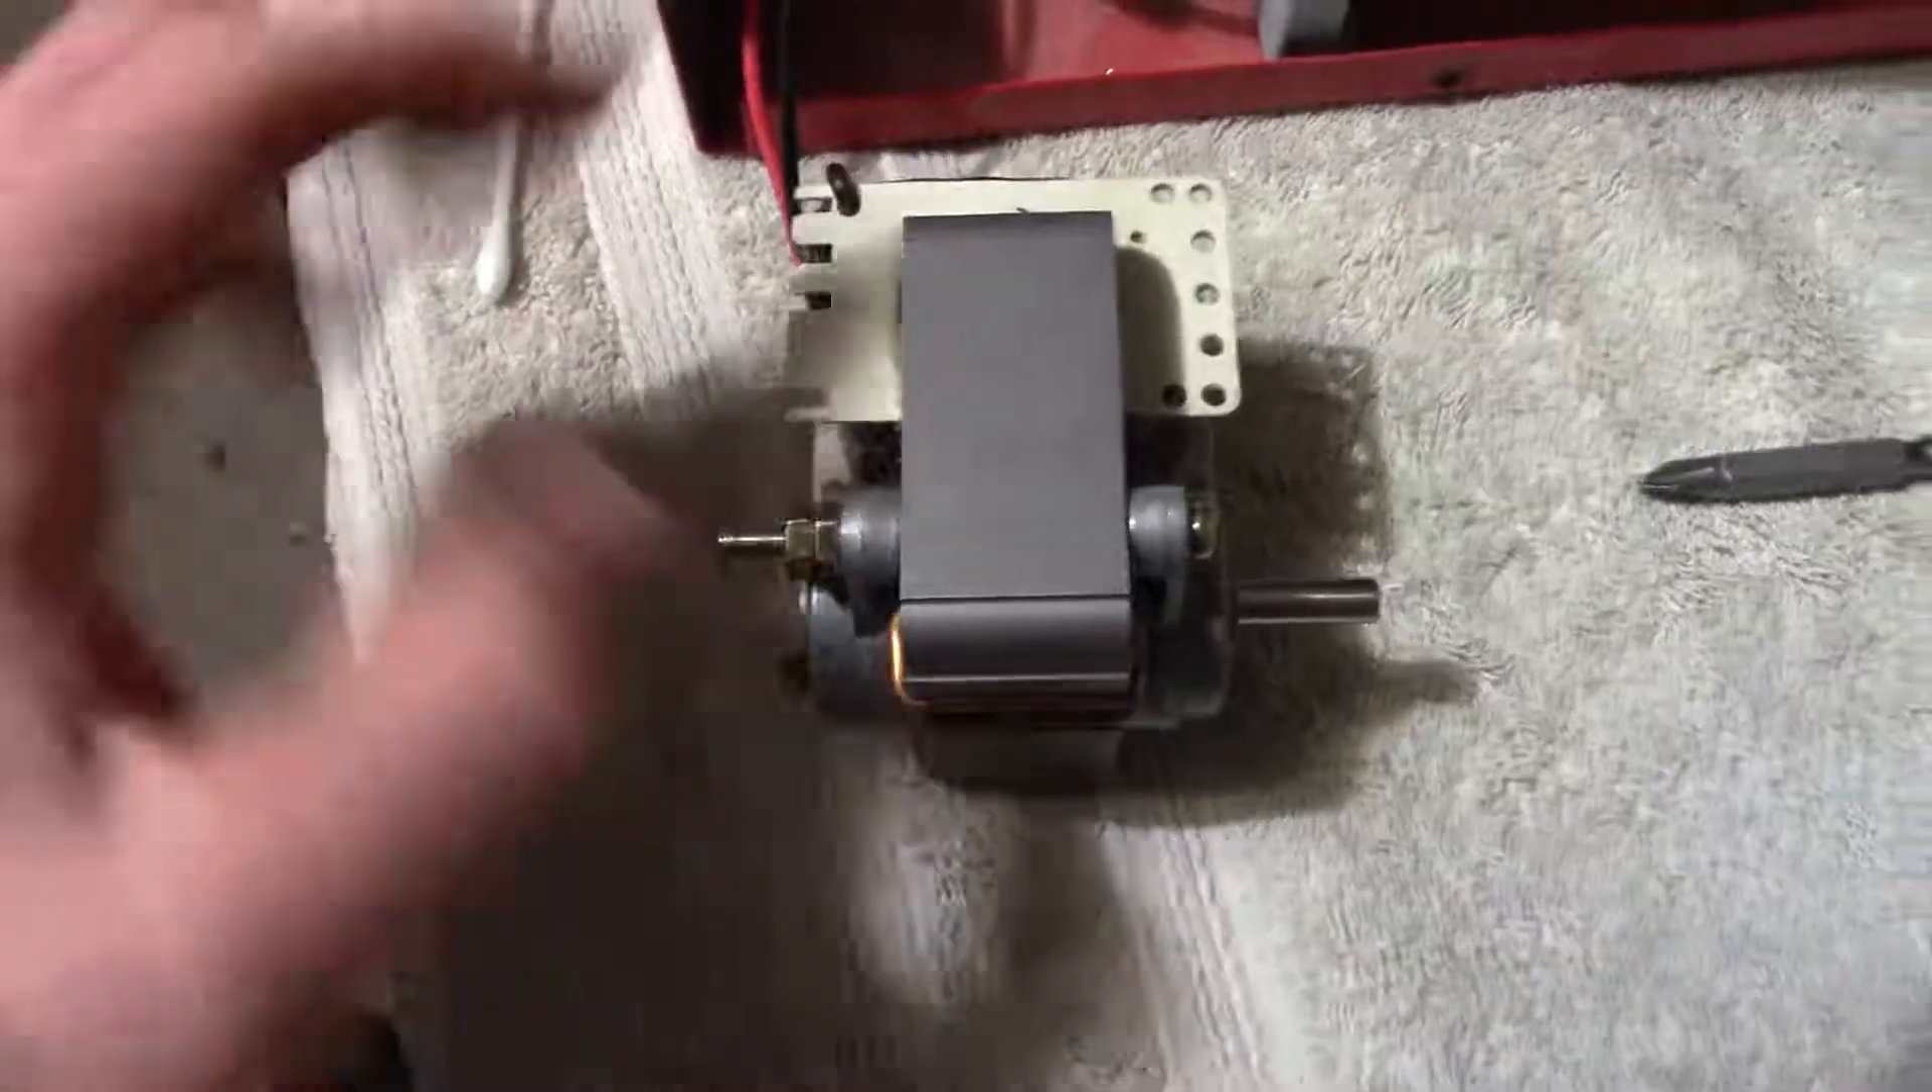Okay the motor's assembled. Making sure that all the washers and the nuts and bolts and everything are in the correct order.